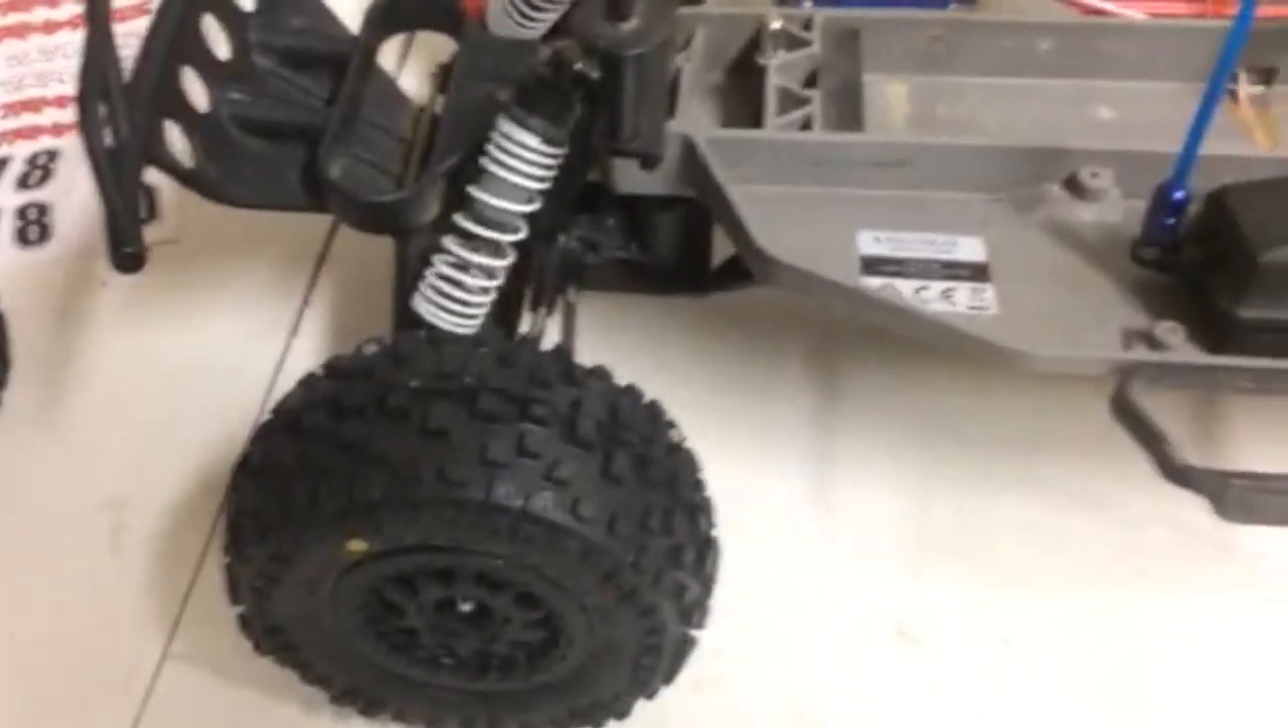So one of the four tires is on.